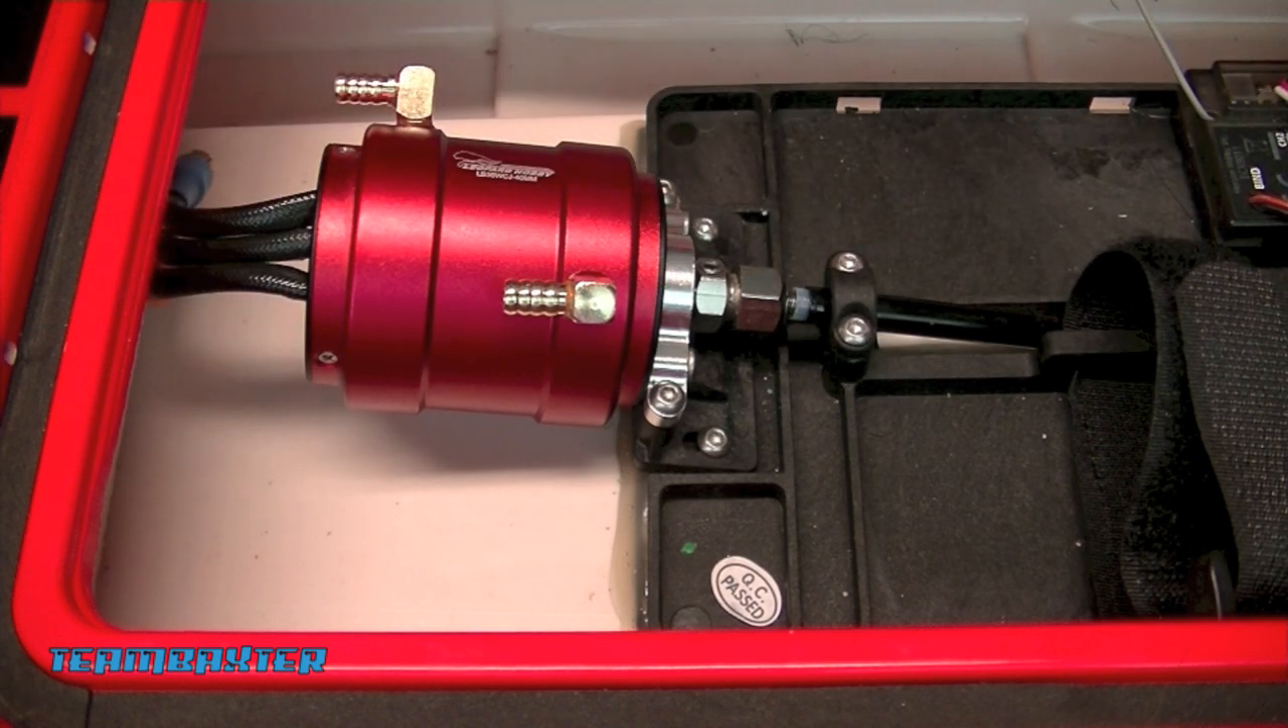So now I've got the motor installed.